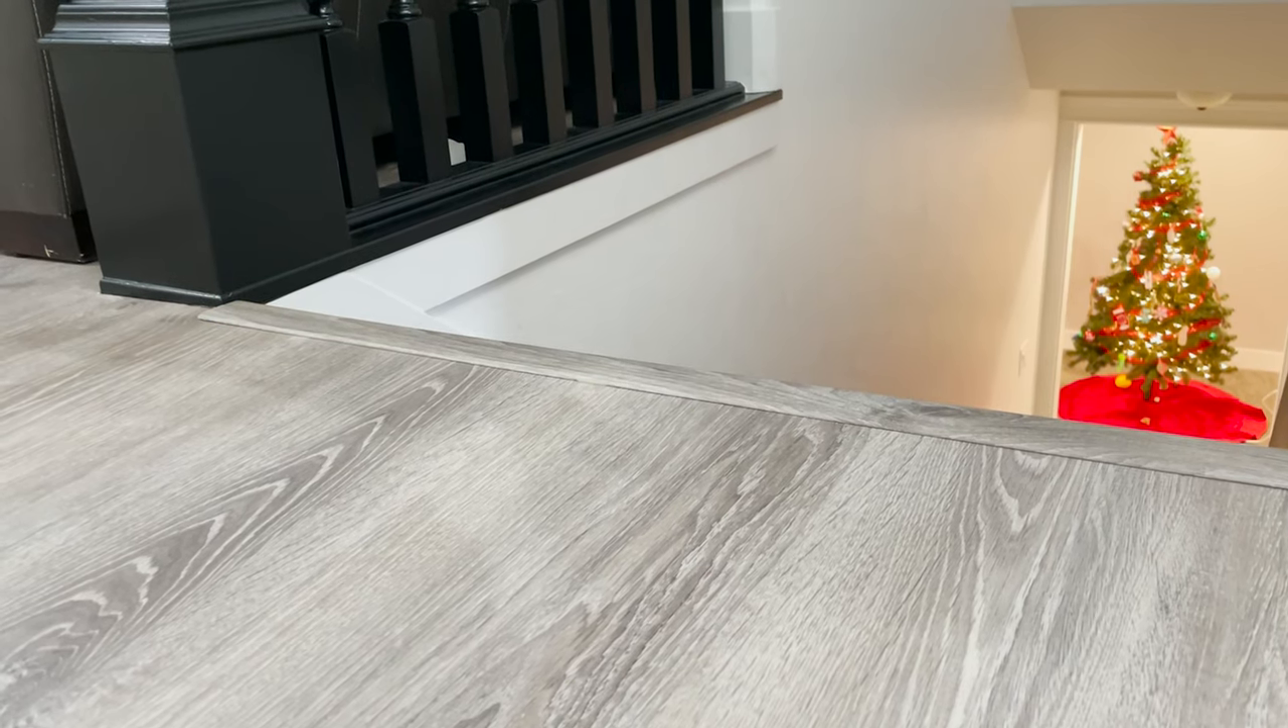The next day I pulled off the tape, and now I have a stair nose for my stairs.